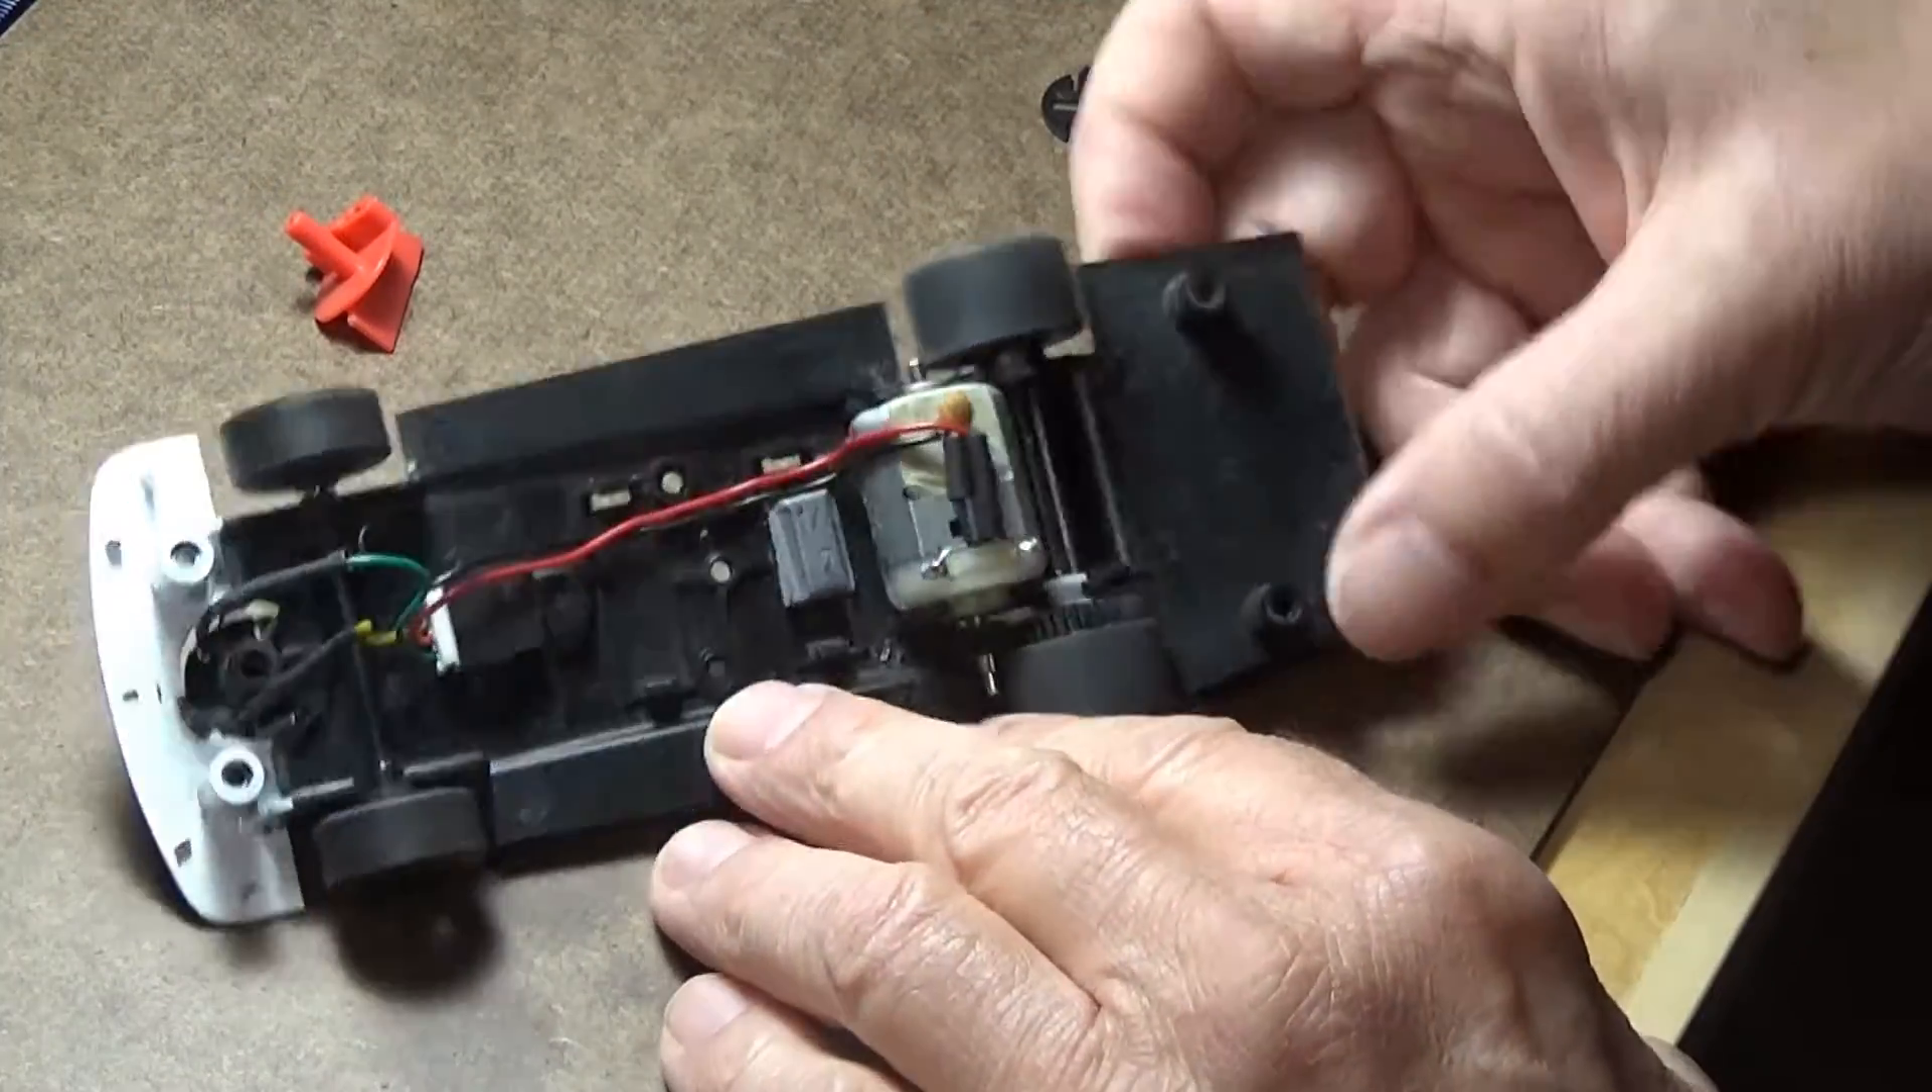So I pulled the body off, and you can see here, I haven't done much with these cars.